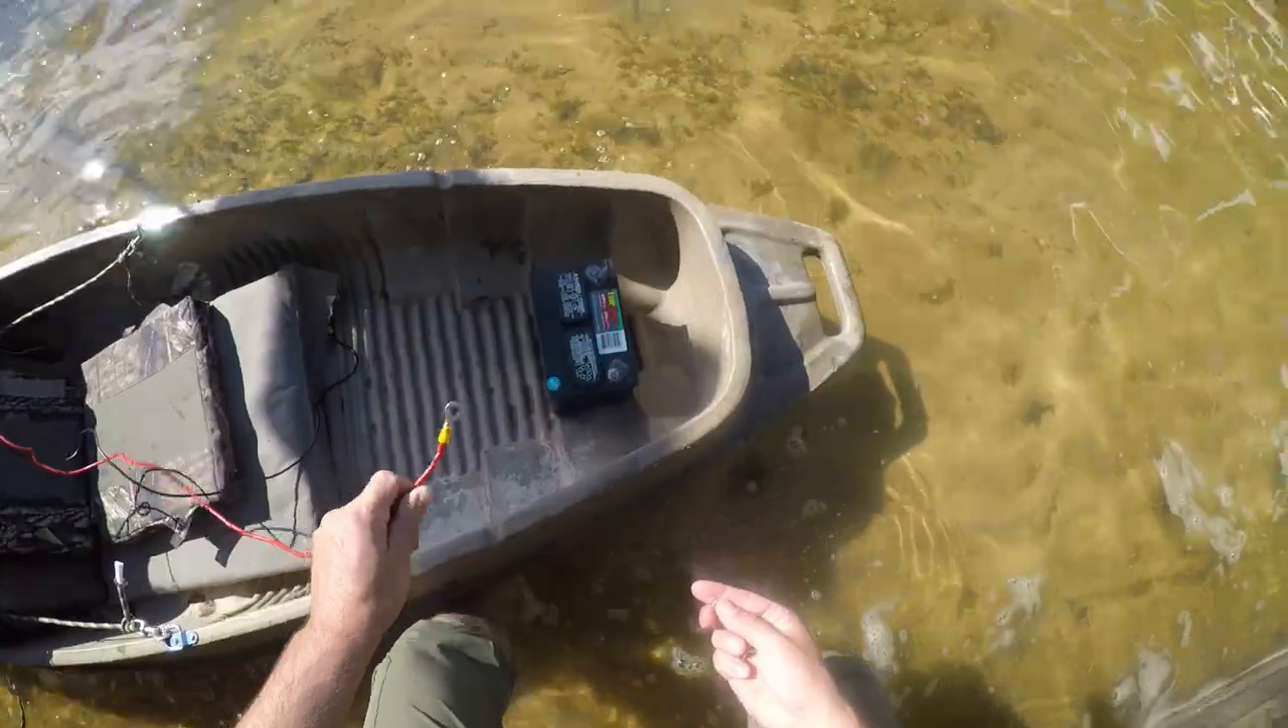Got the battery all the way up at the front to help with weight distribution.